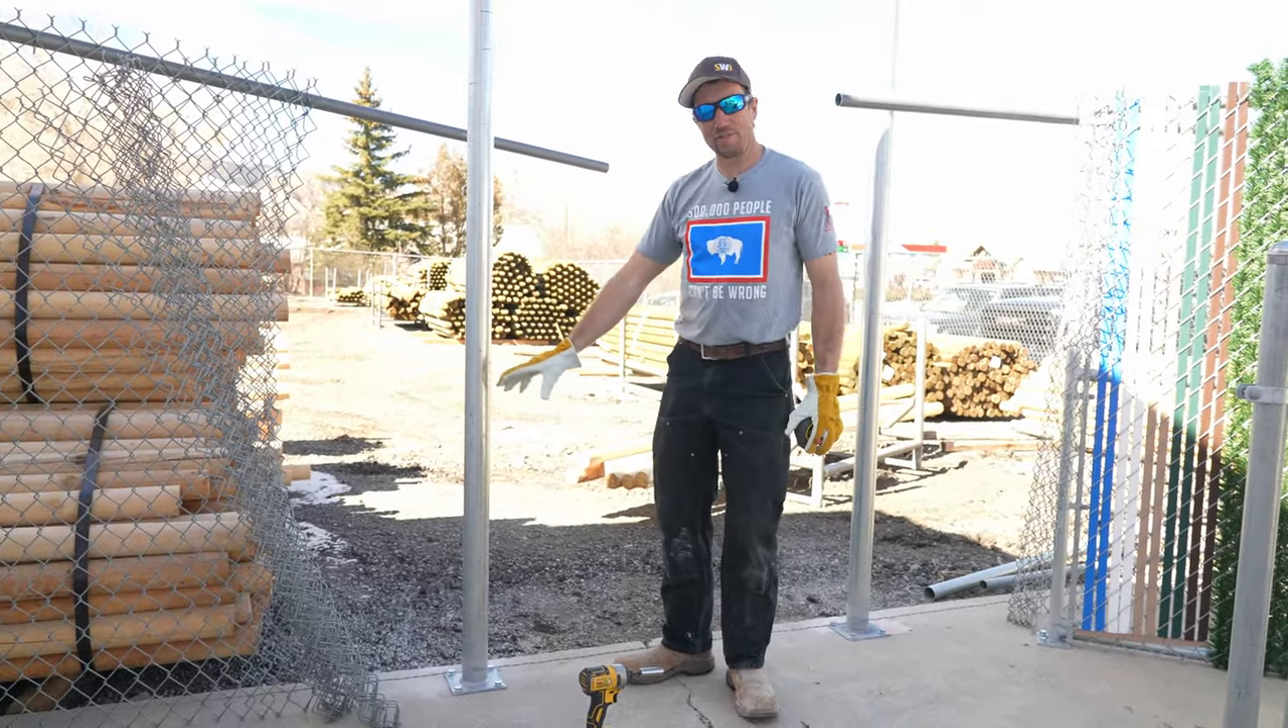Okay, so now we have one post and two posts, both our posts in.